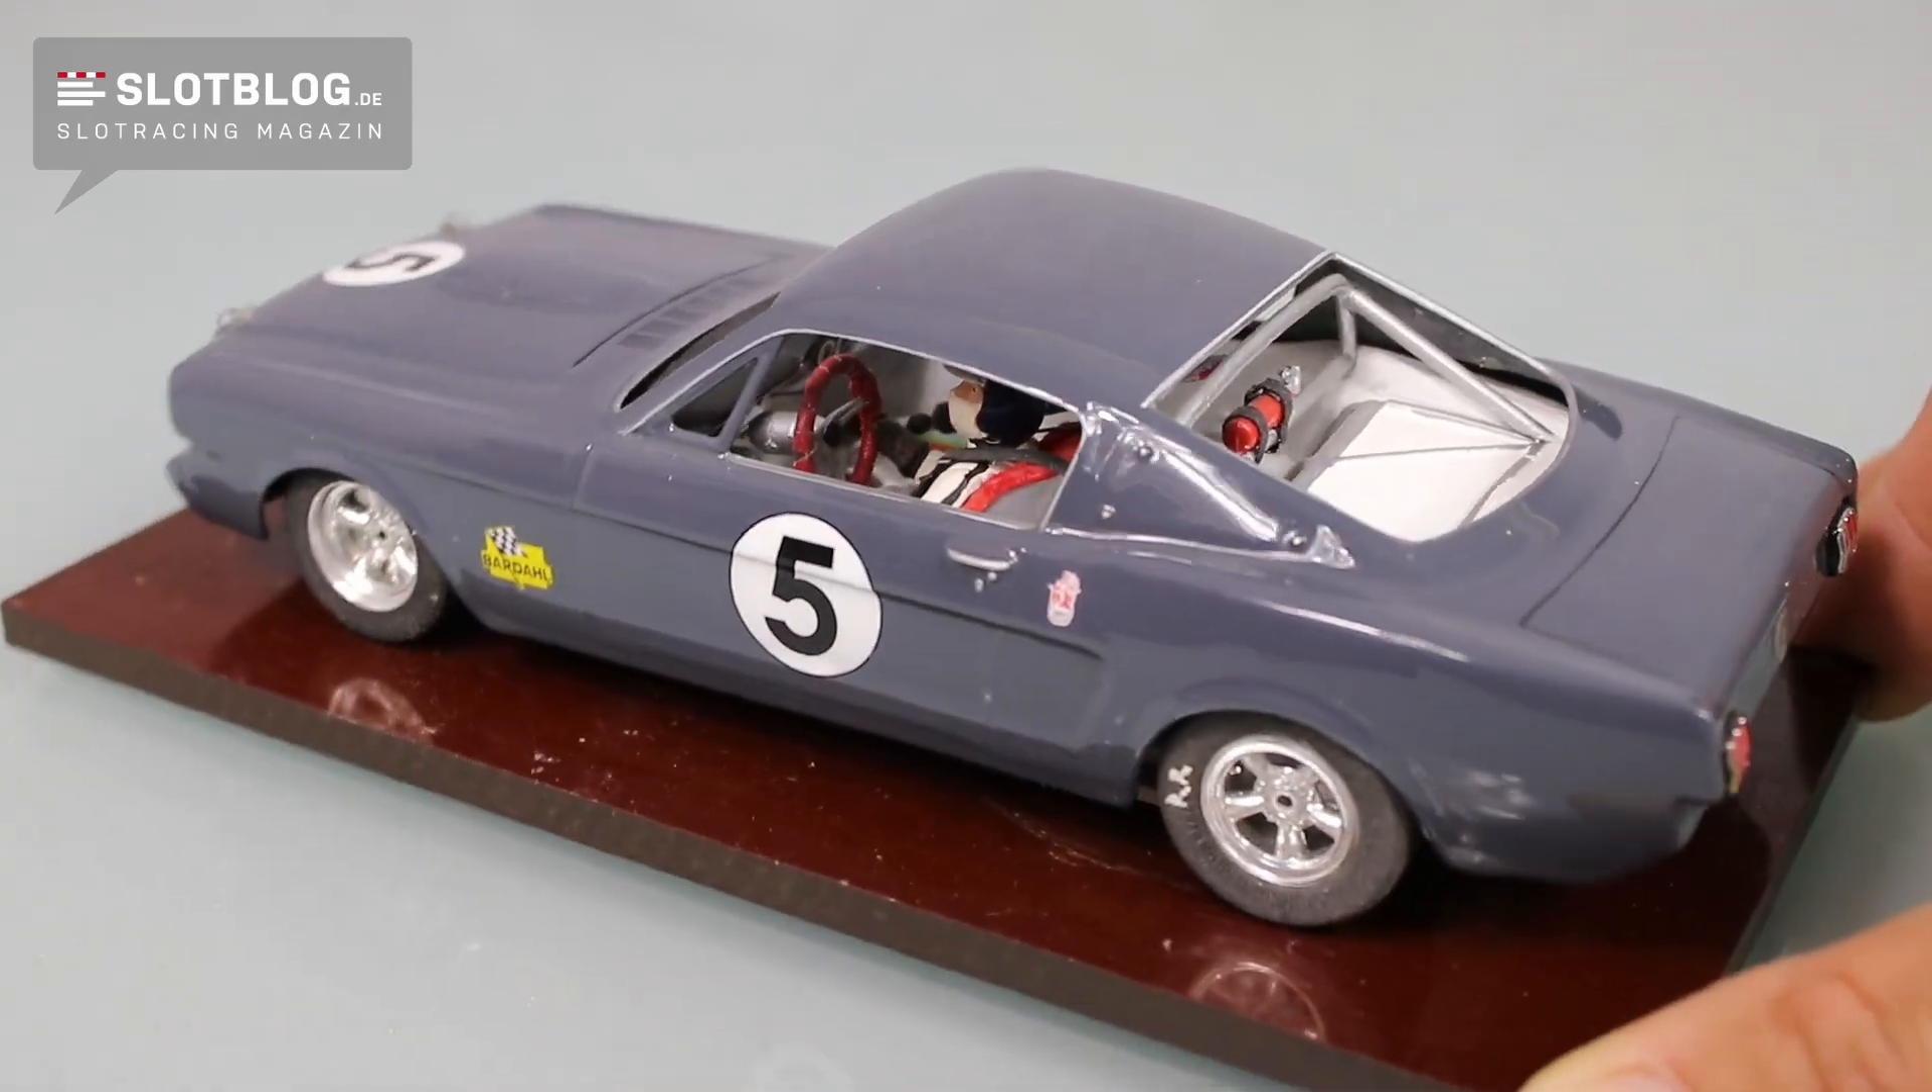Man sieht auch, dass die Scheiben noch fehlen.